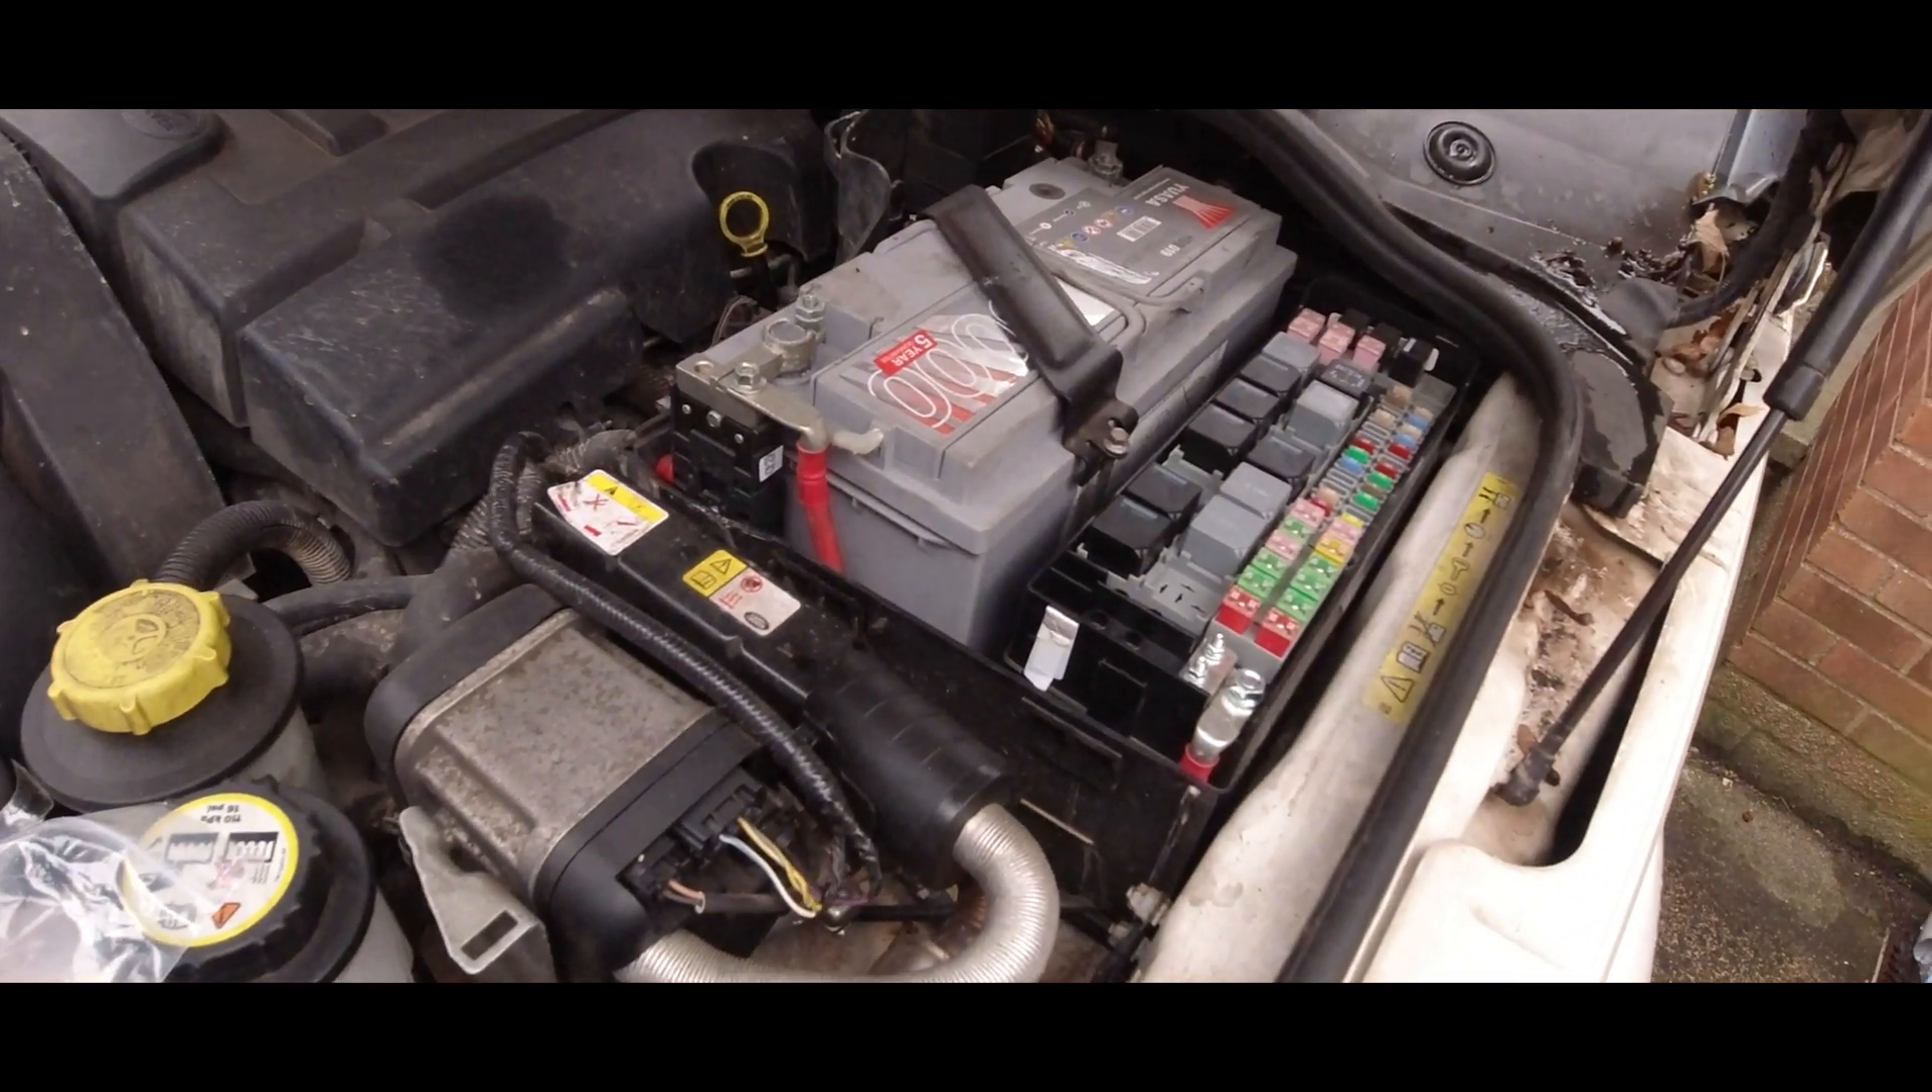I've already removed the battery cover and the cover for the relay box.